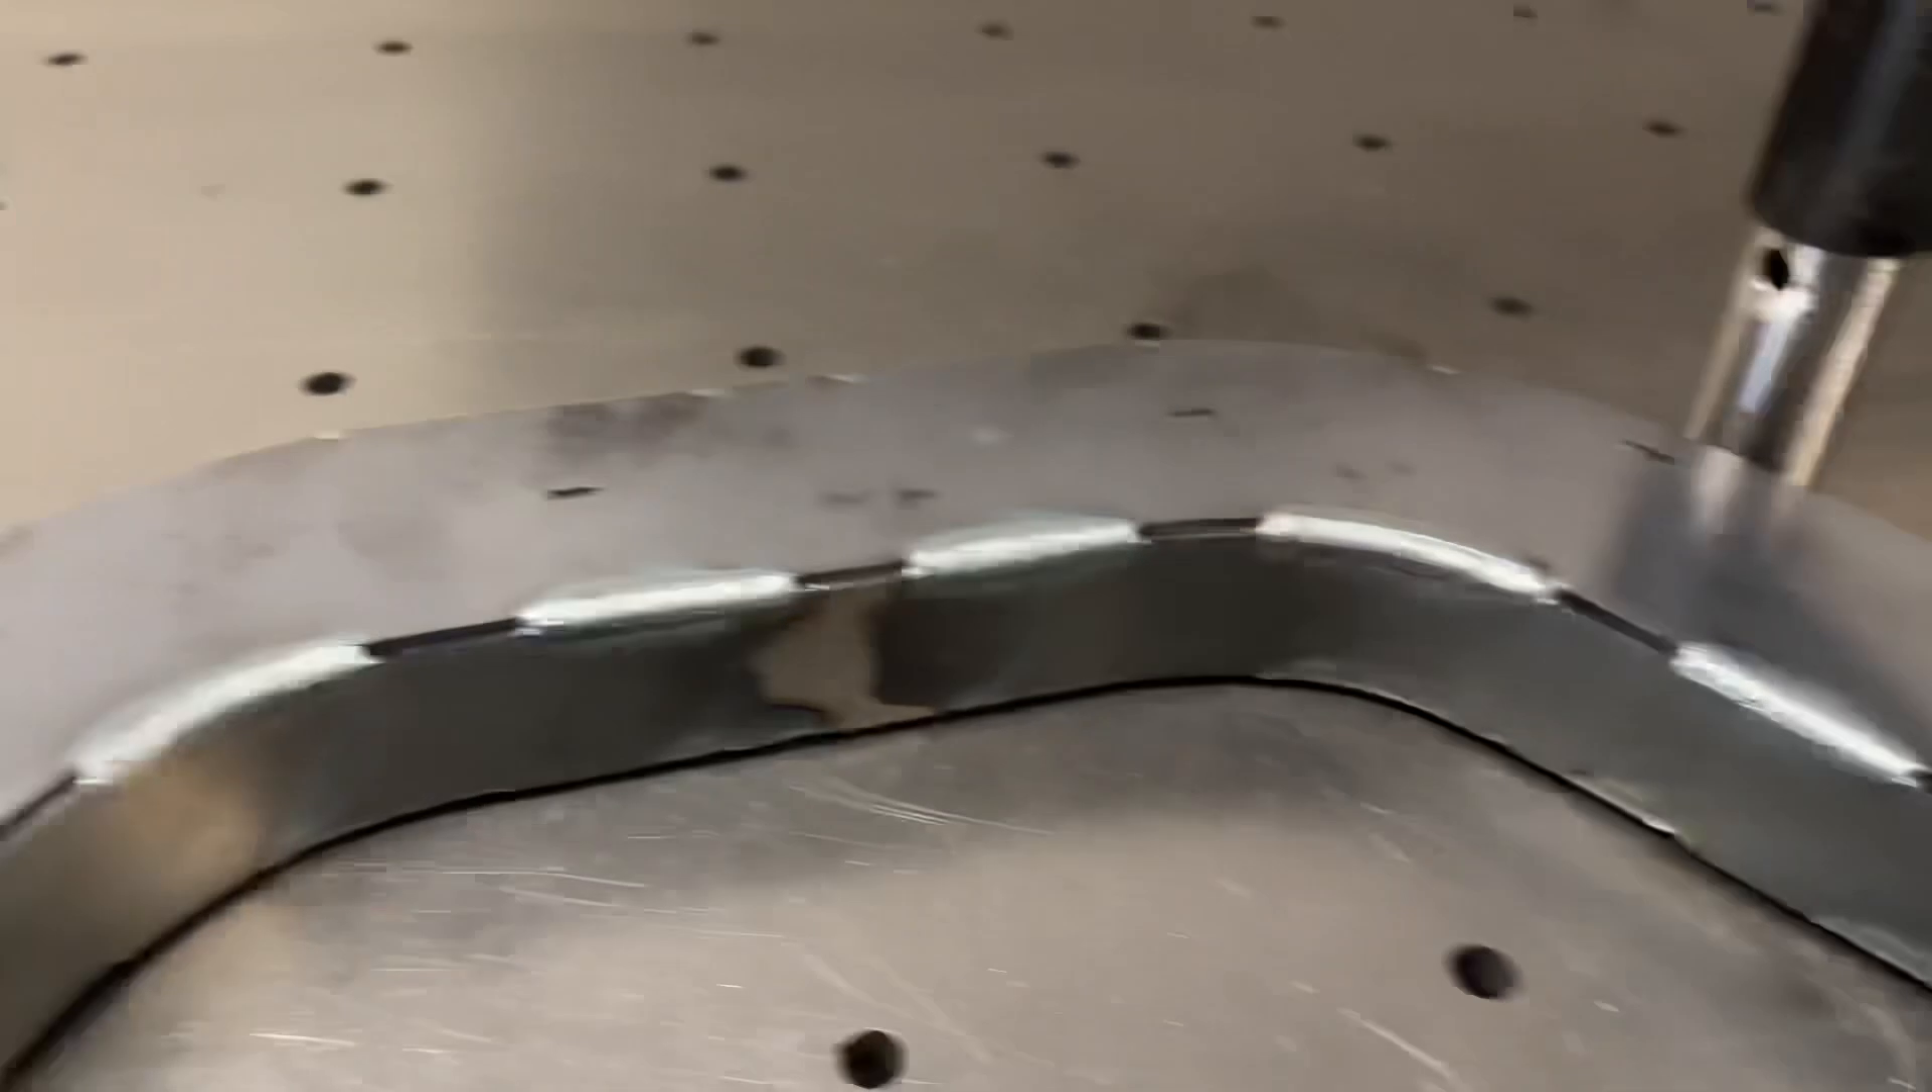Bottom strap is now stitched together.